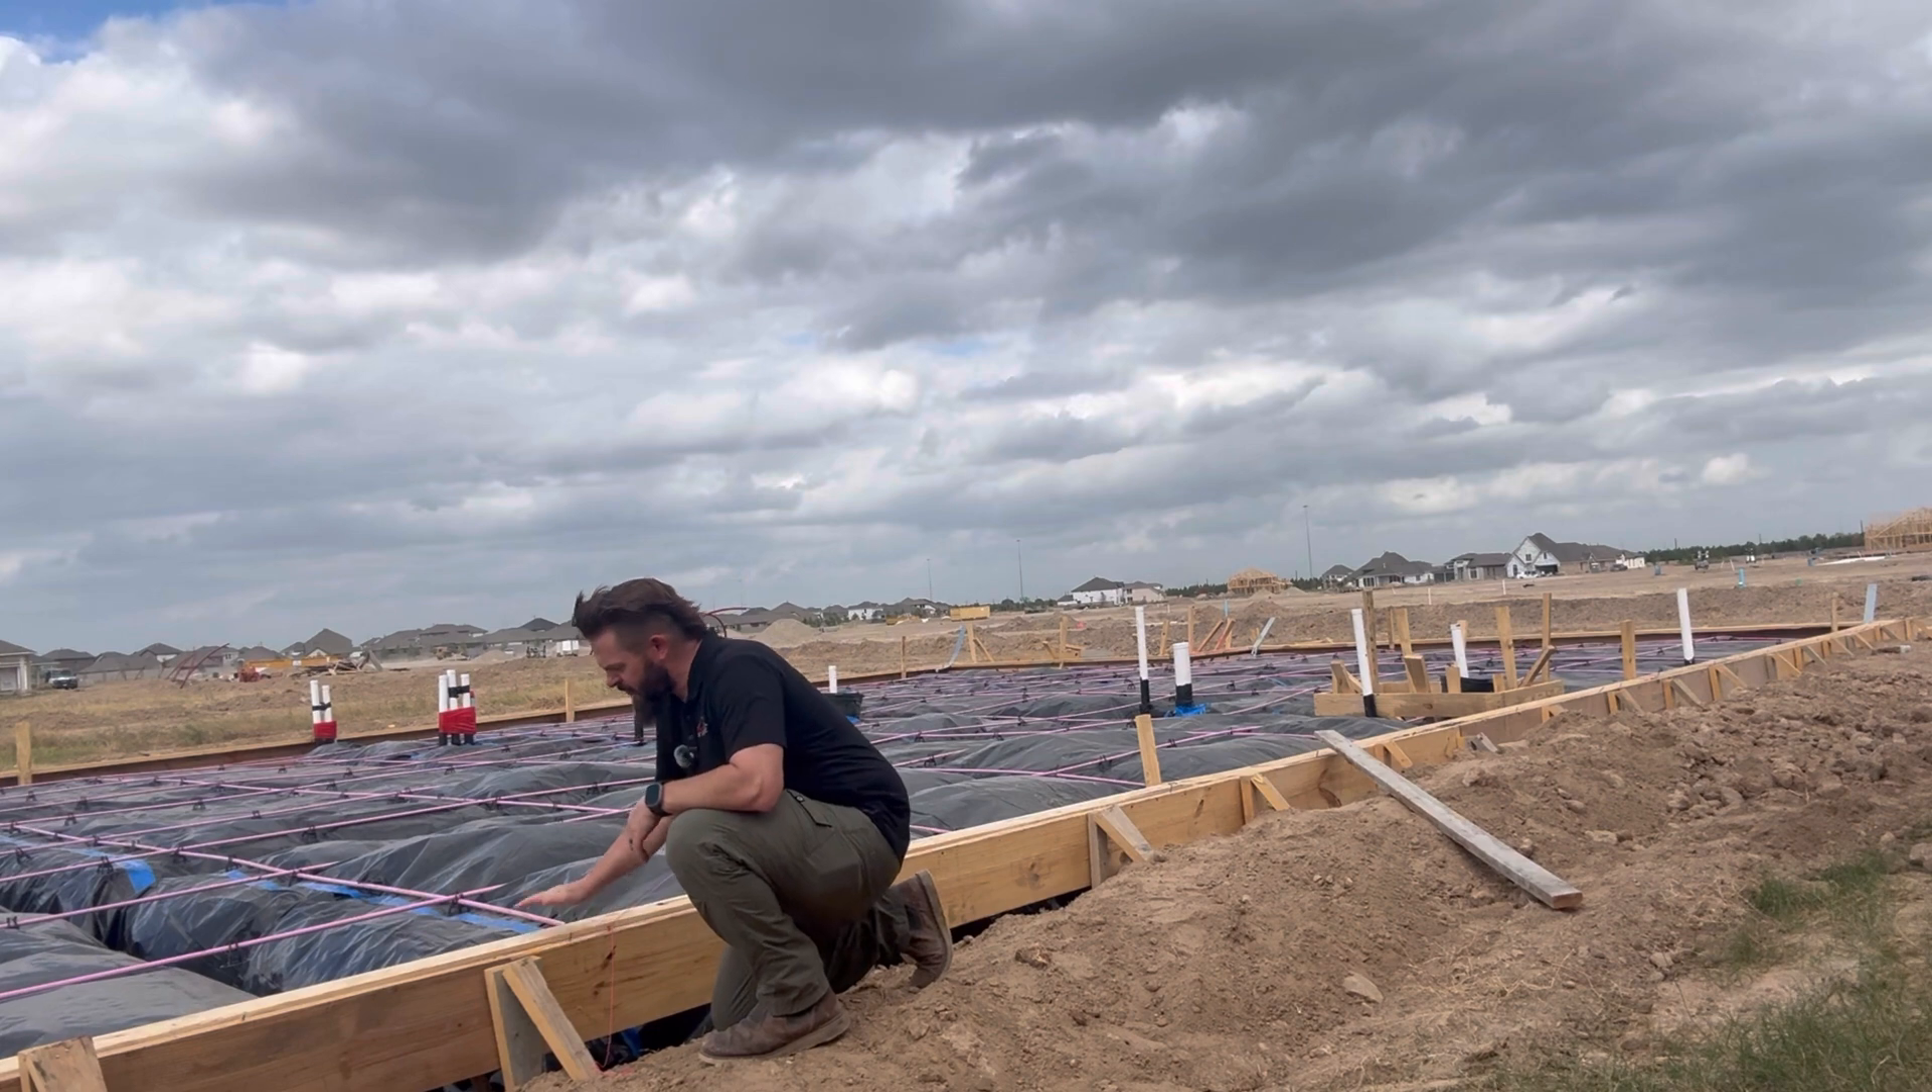But I don't like the fact that we didn't backfill up against these forms or extend the forms down a little bit further. So we've got these big gaps down here.